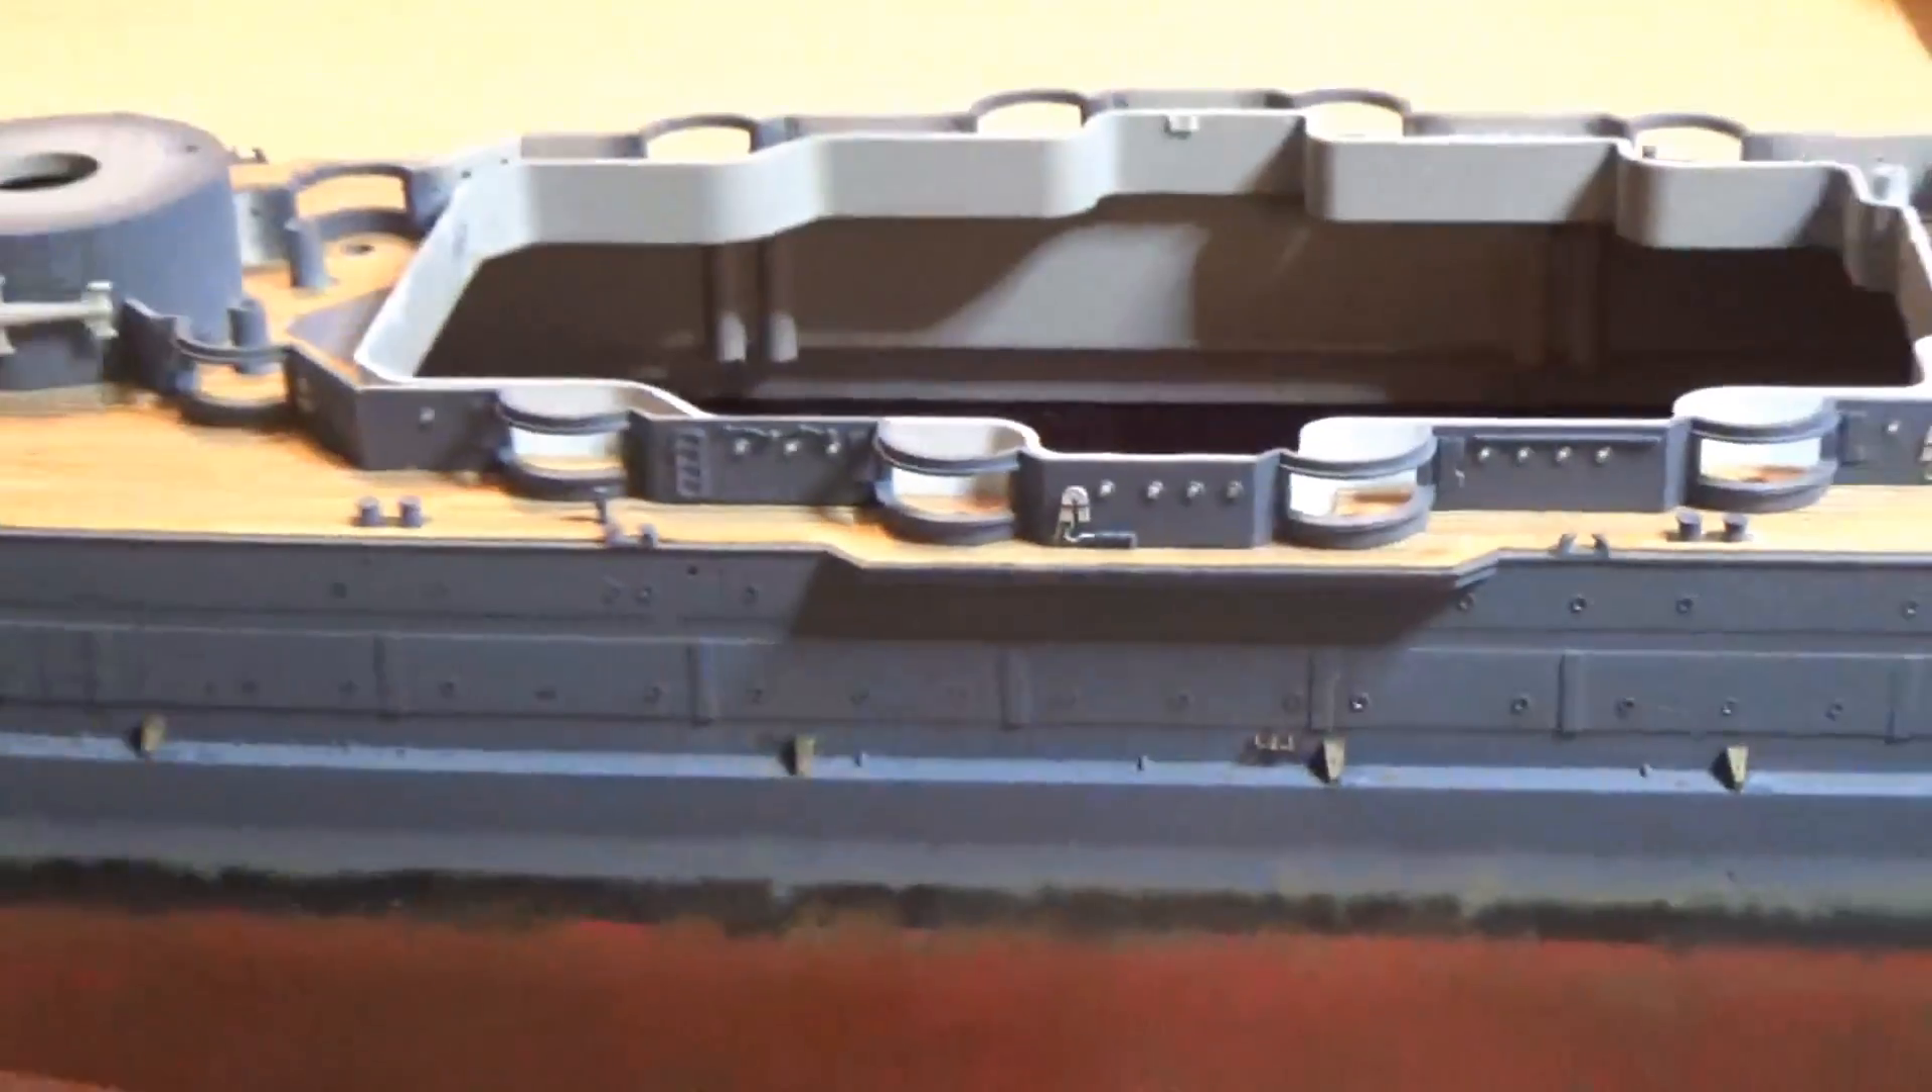I did not put the guns in yet.